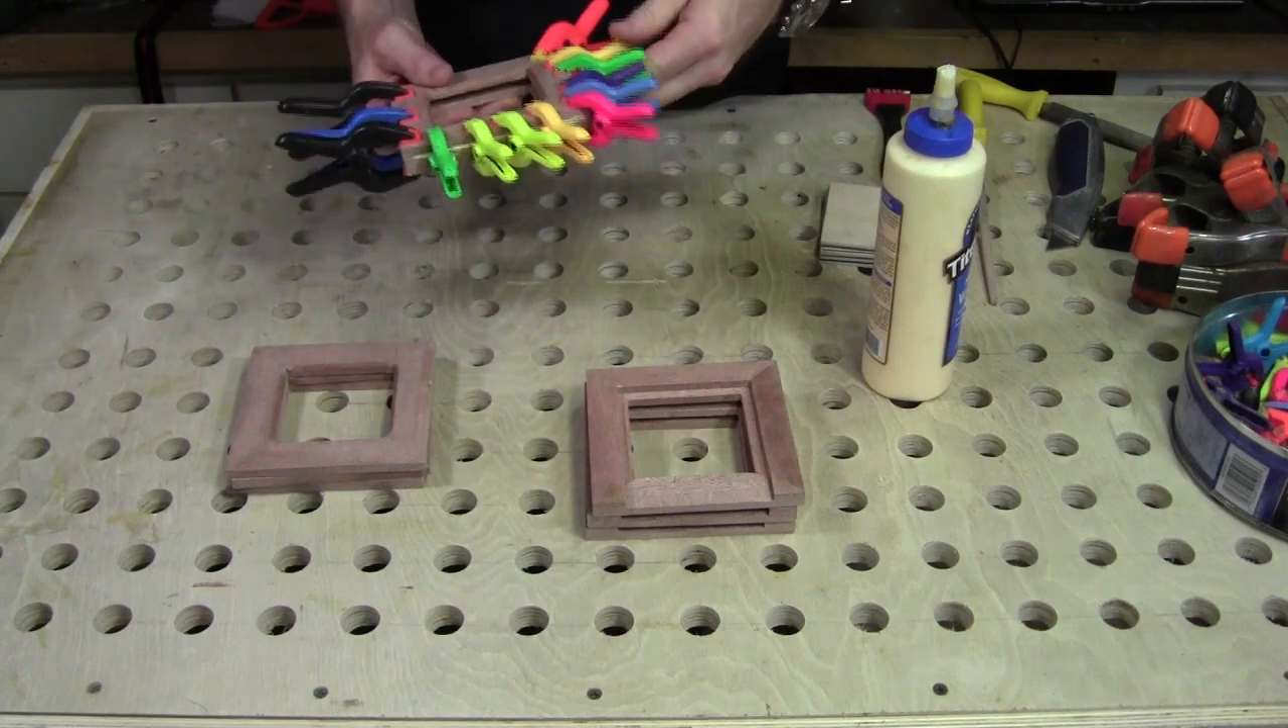Alright, the frames are all glued up.